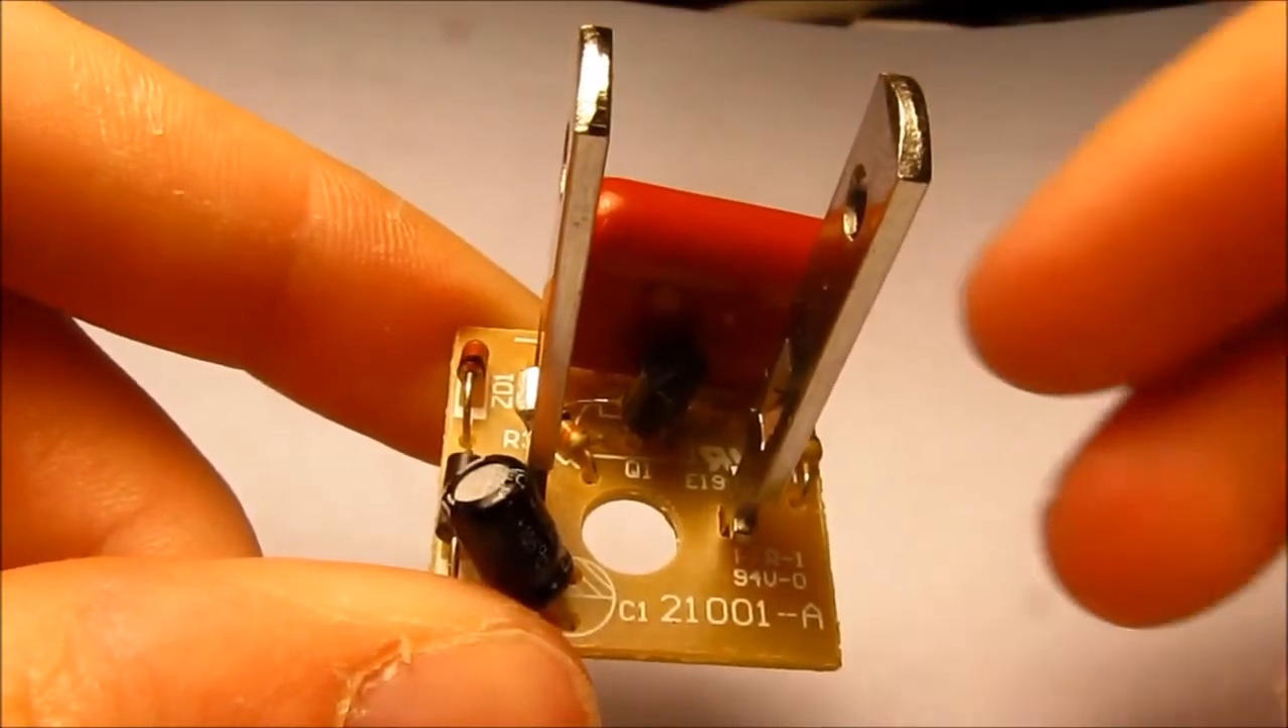Got the circuit board removed from the case and that's all there is.